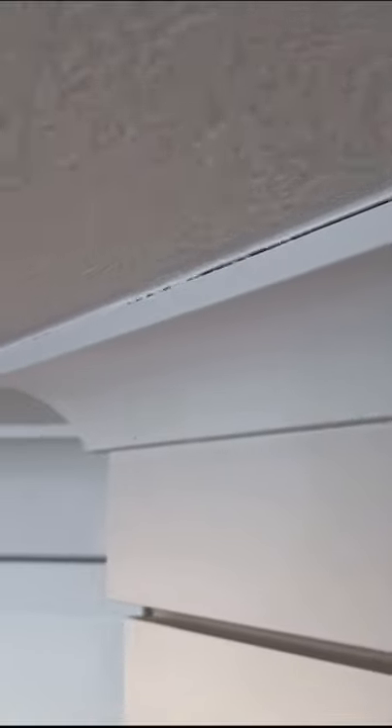So the homeowners just recently had their ceilings painted and as you can see, there's big gaps where the crown molding meets the ceiling. The original painters just didn't put enough caulking and look, there's big old gaps there.